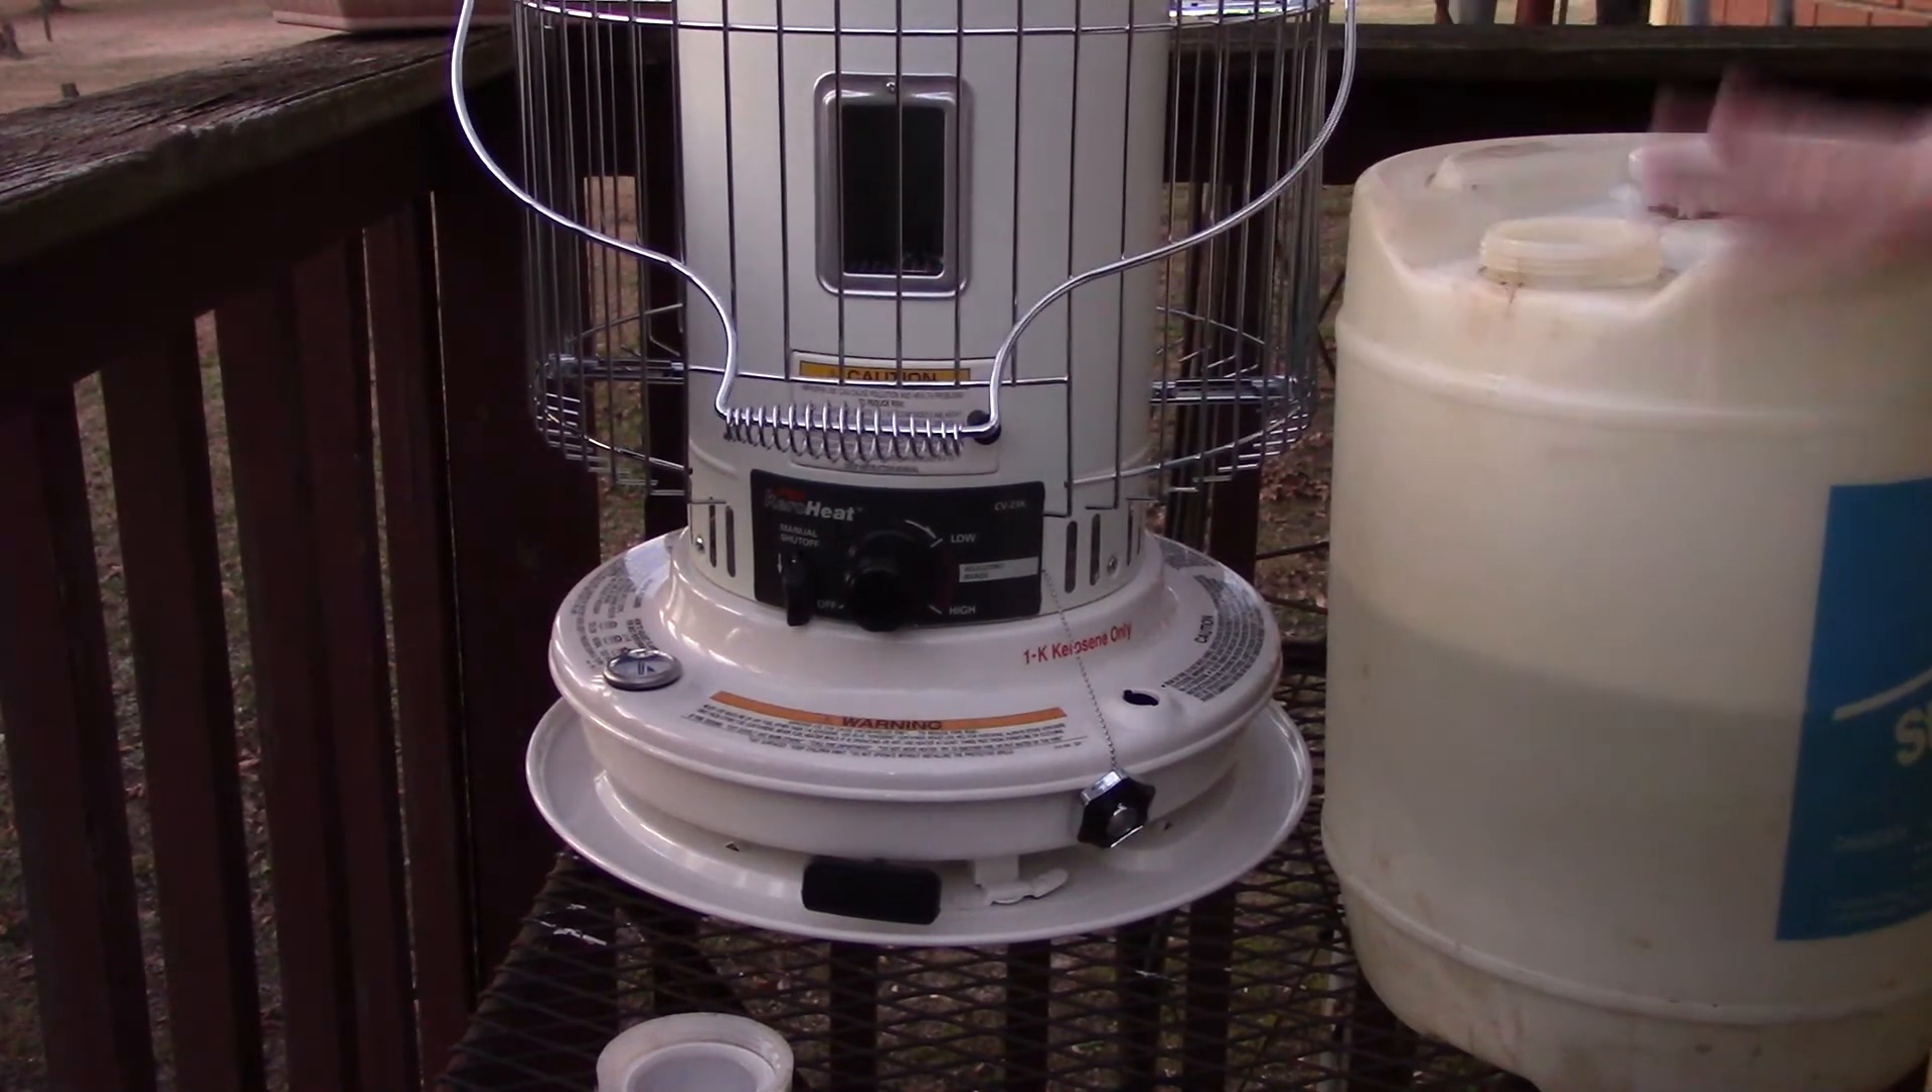Okay, now that I've got this heater completely assembled, I've got my kerosene out and, of course, removed the lid.